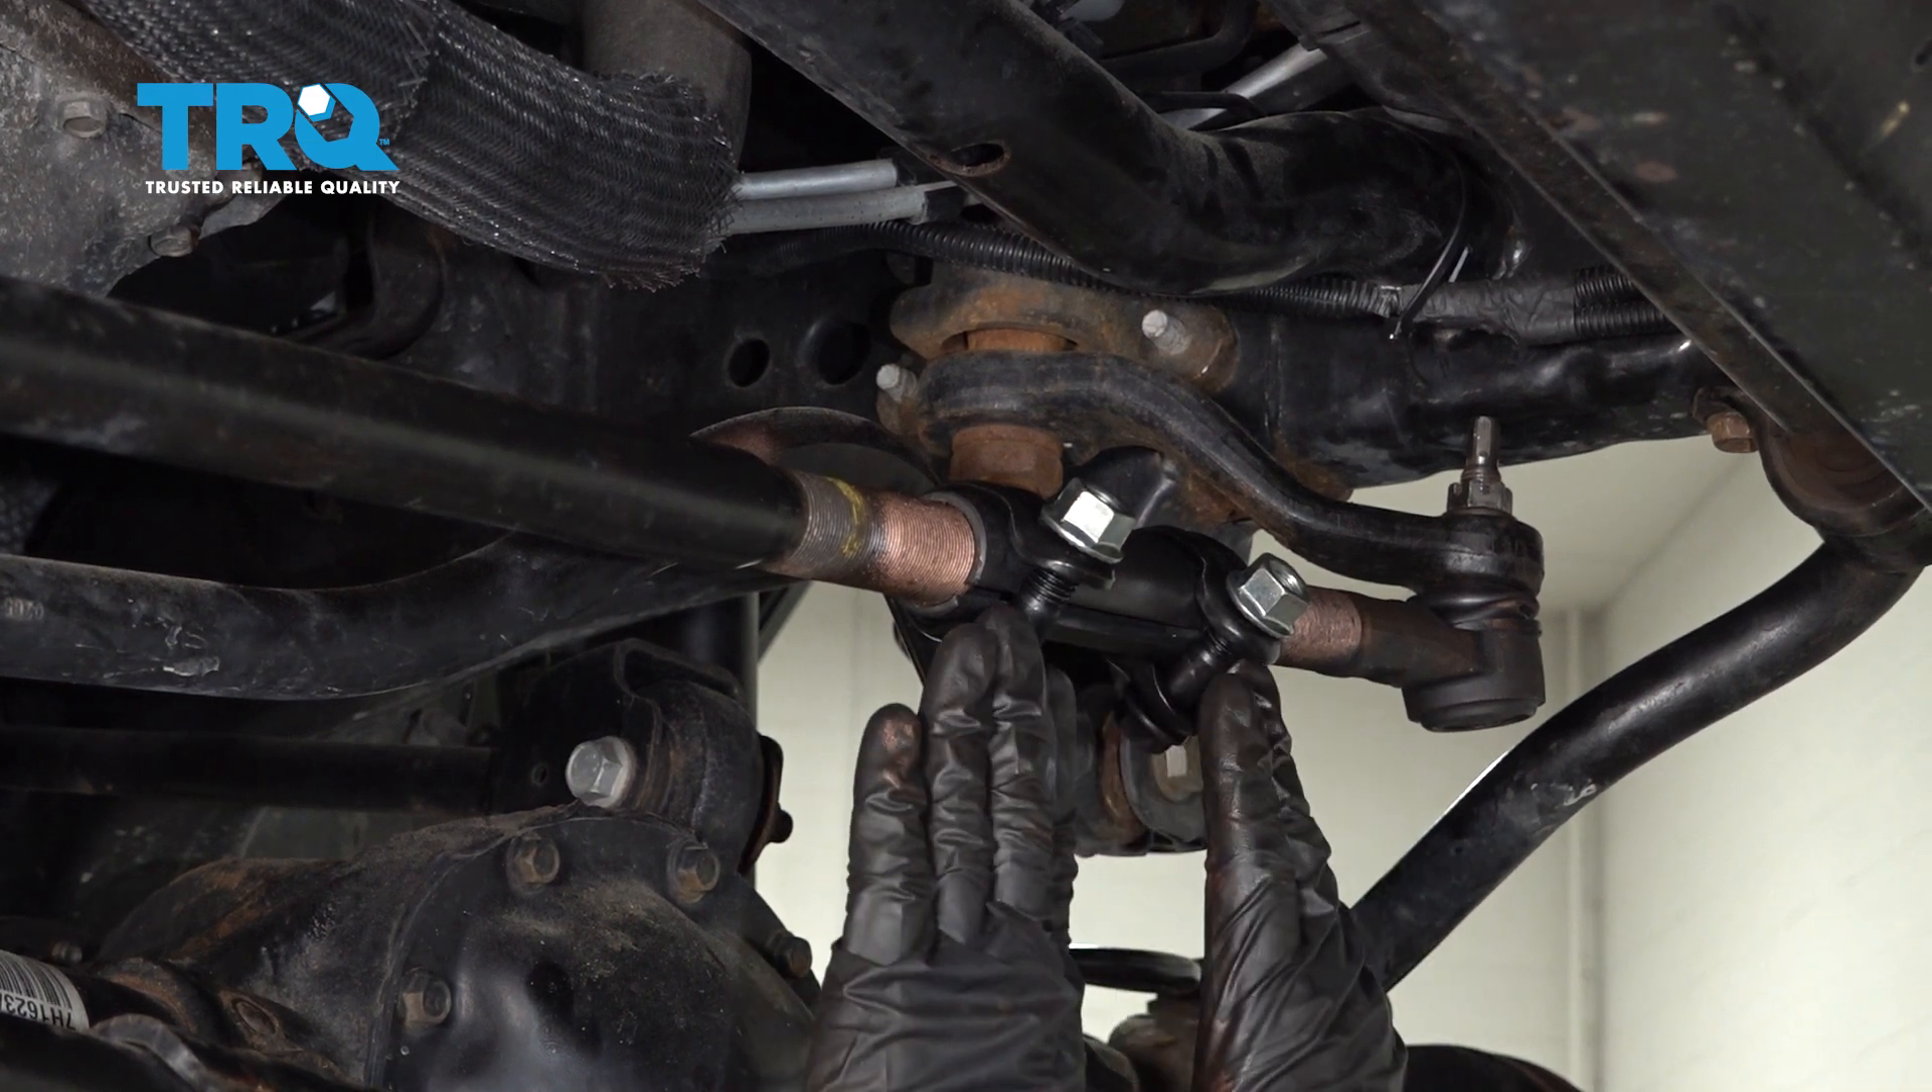Now at this point the sleeve has started onto both the tie rod ends.